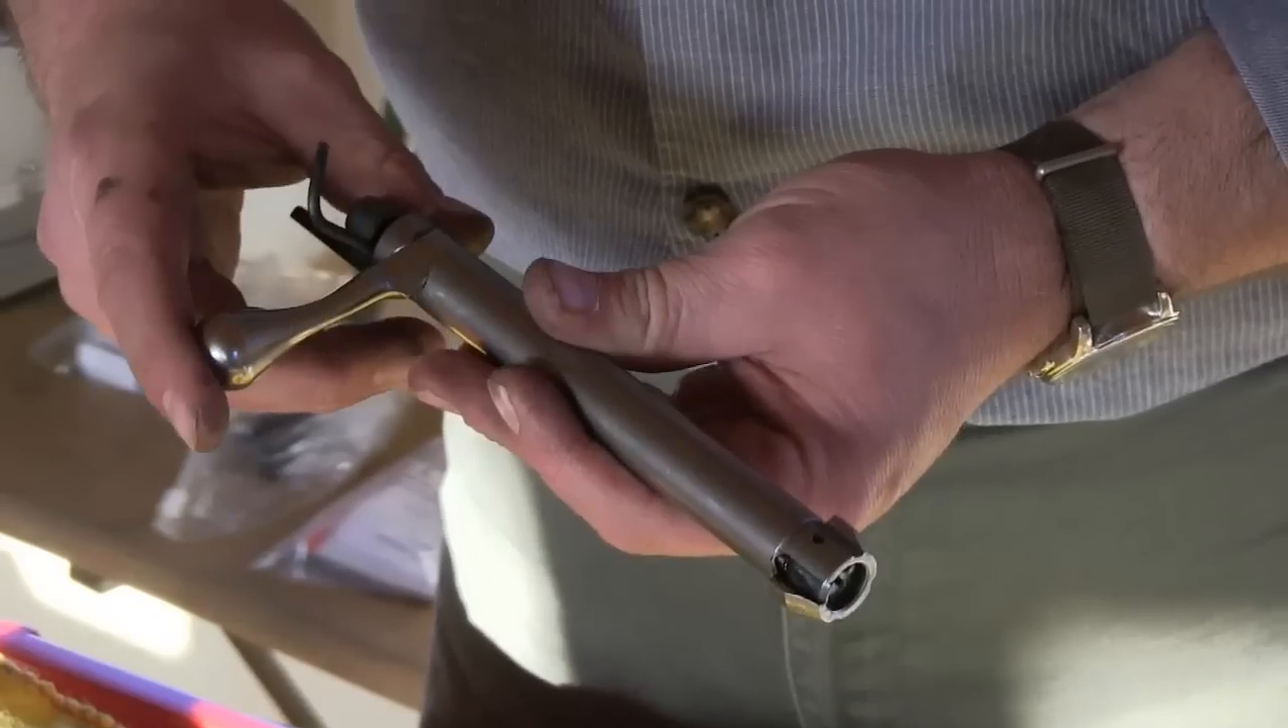The bolt handle's back in.